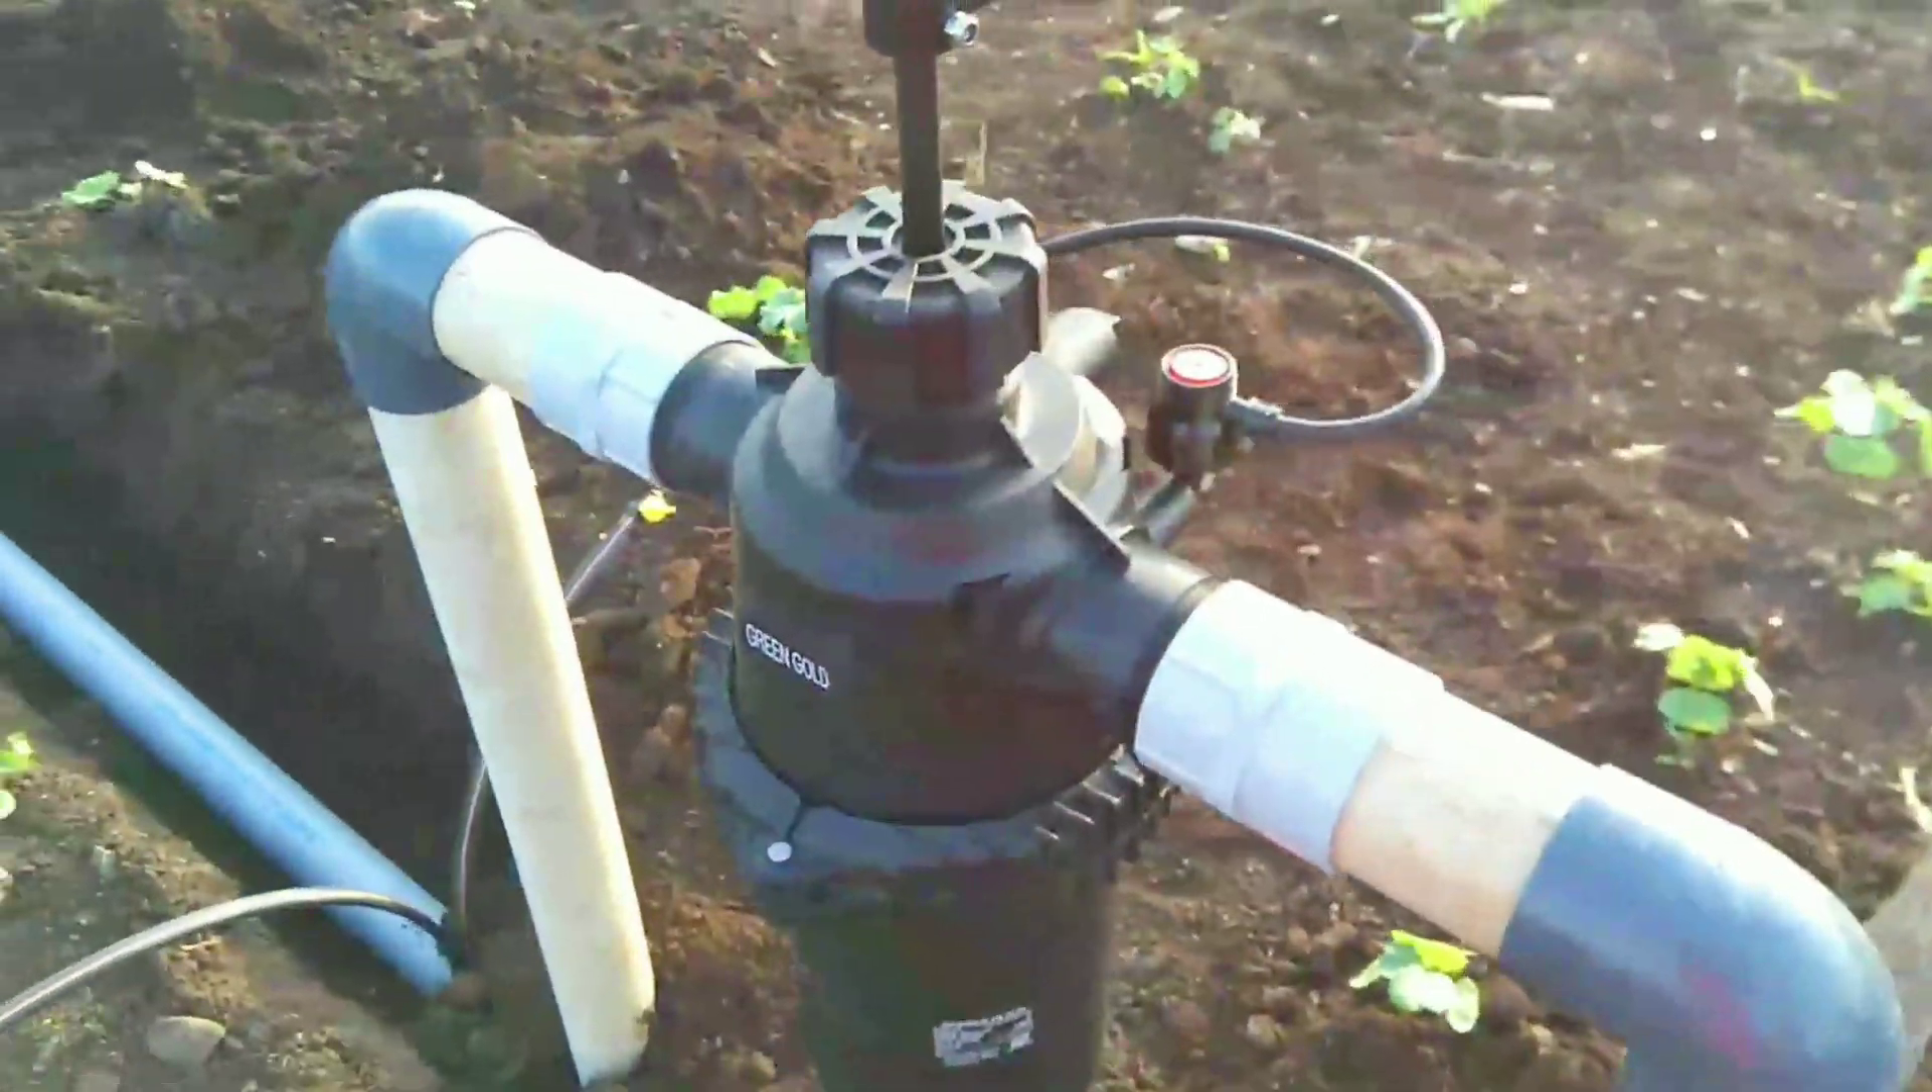यह देखो यह फिल्टर हमने इसी तरह फिट किया है।